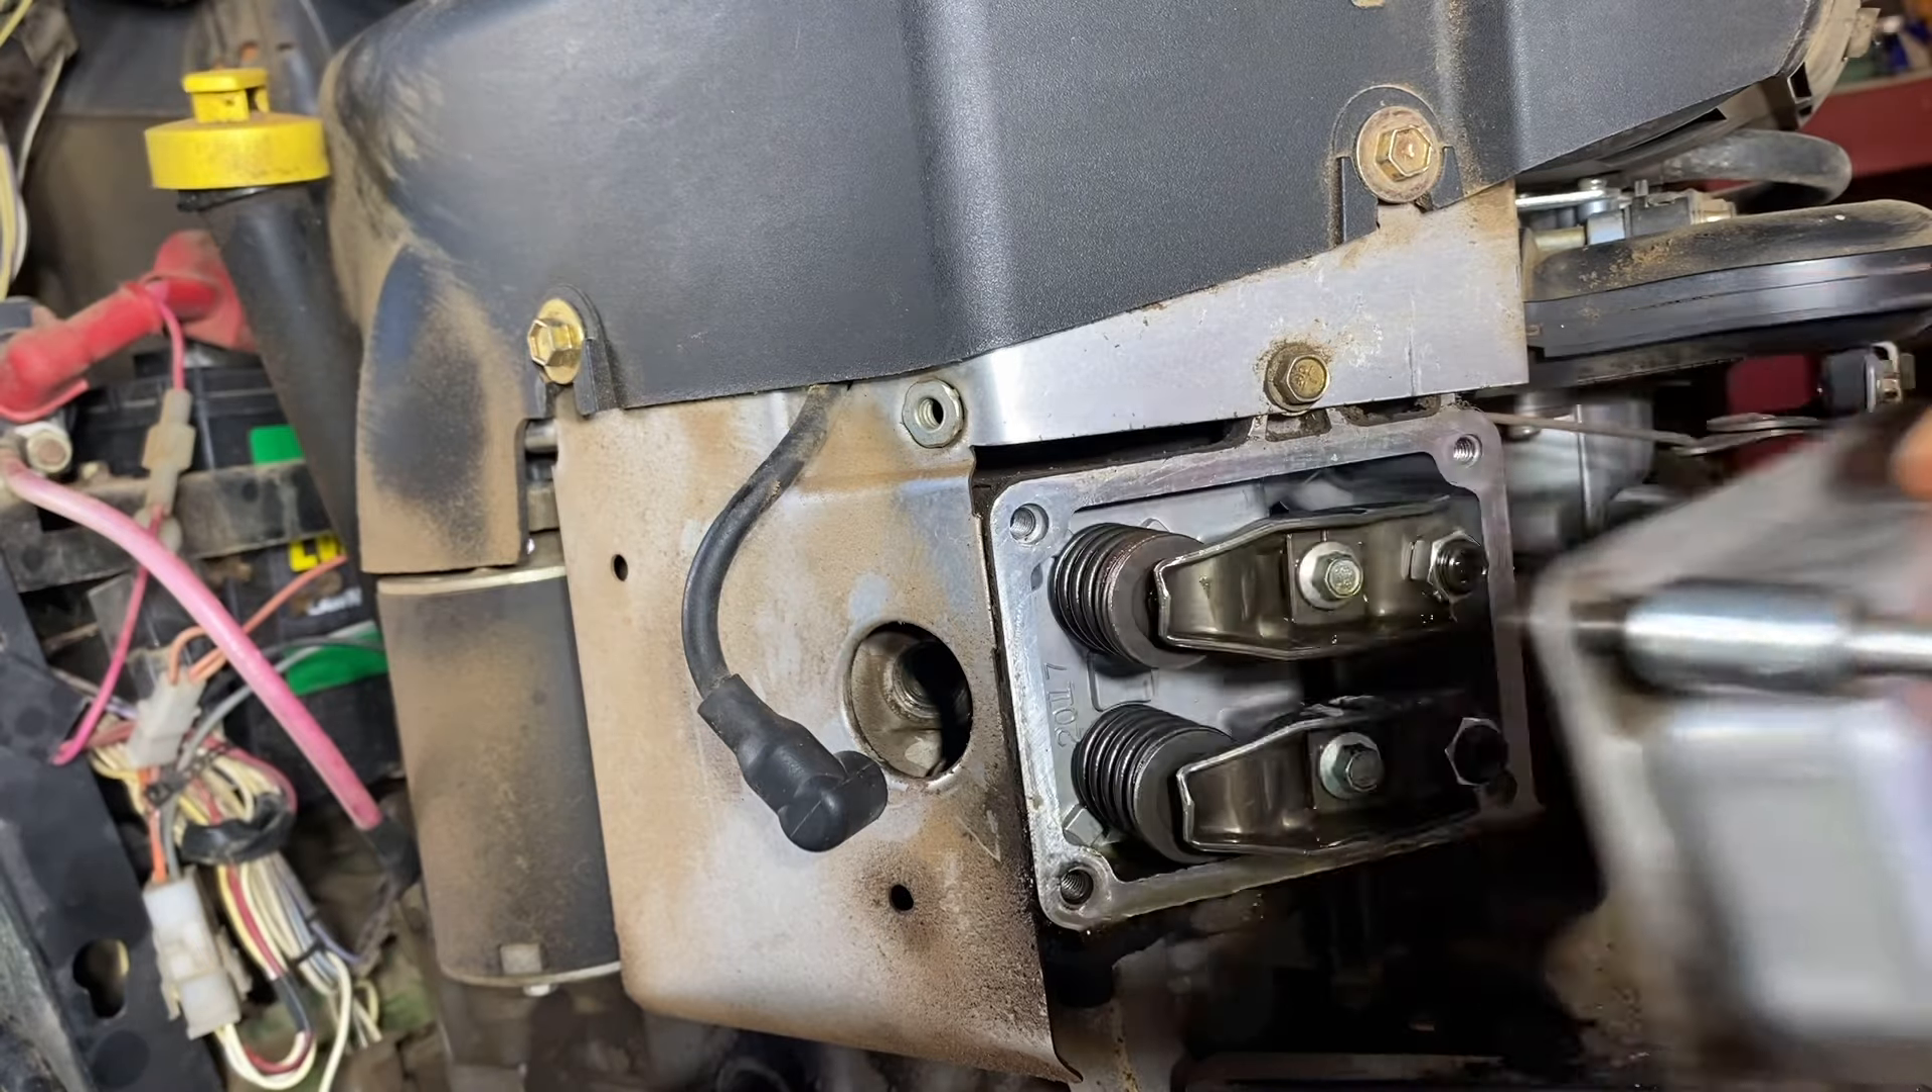All right, now we got the valve cover off.